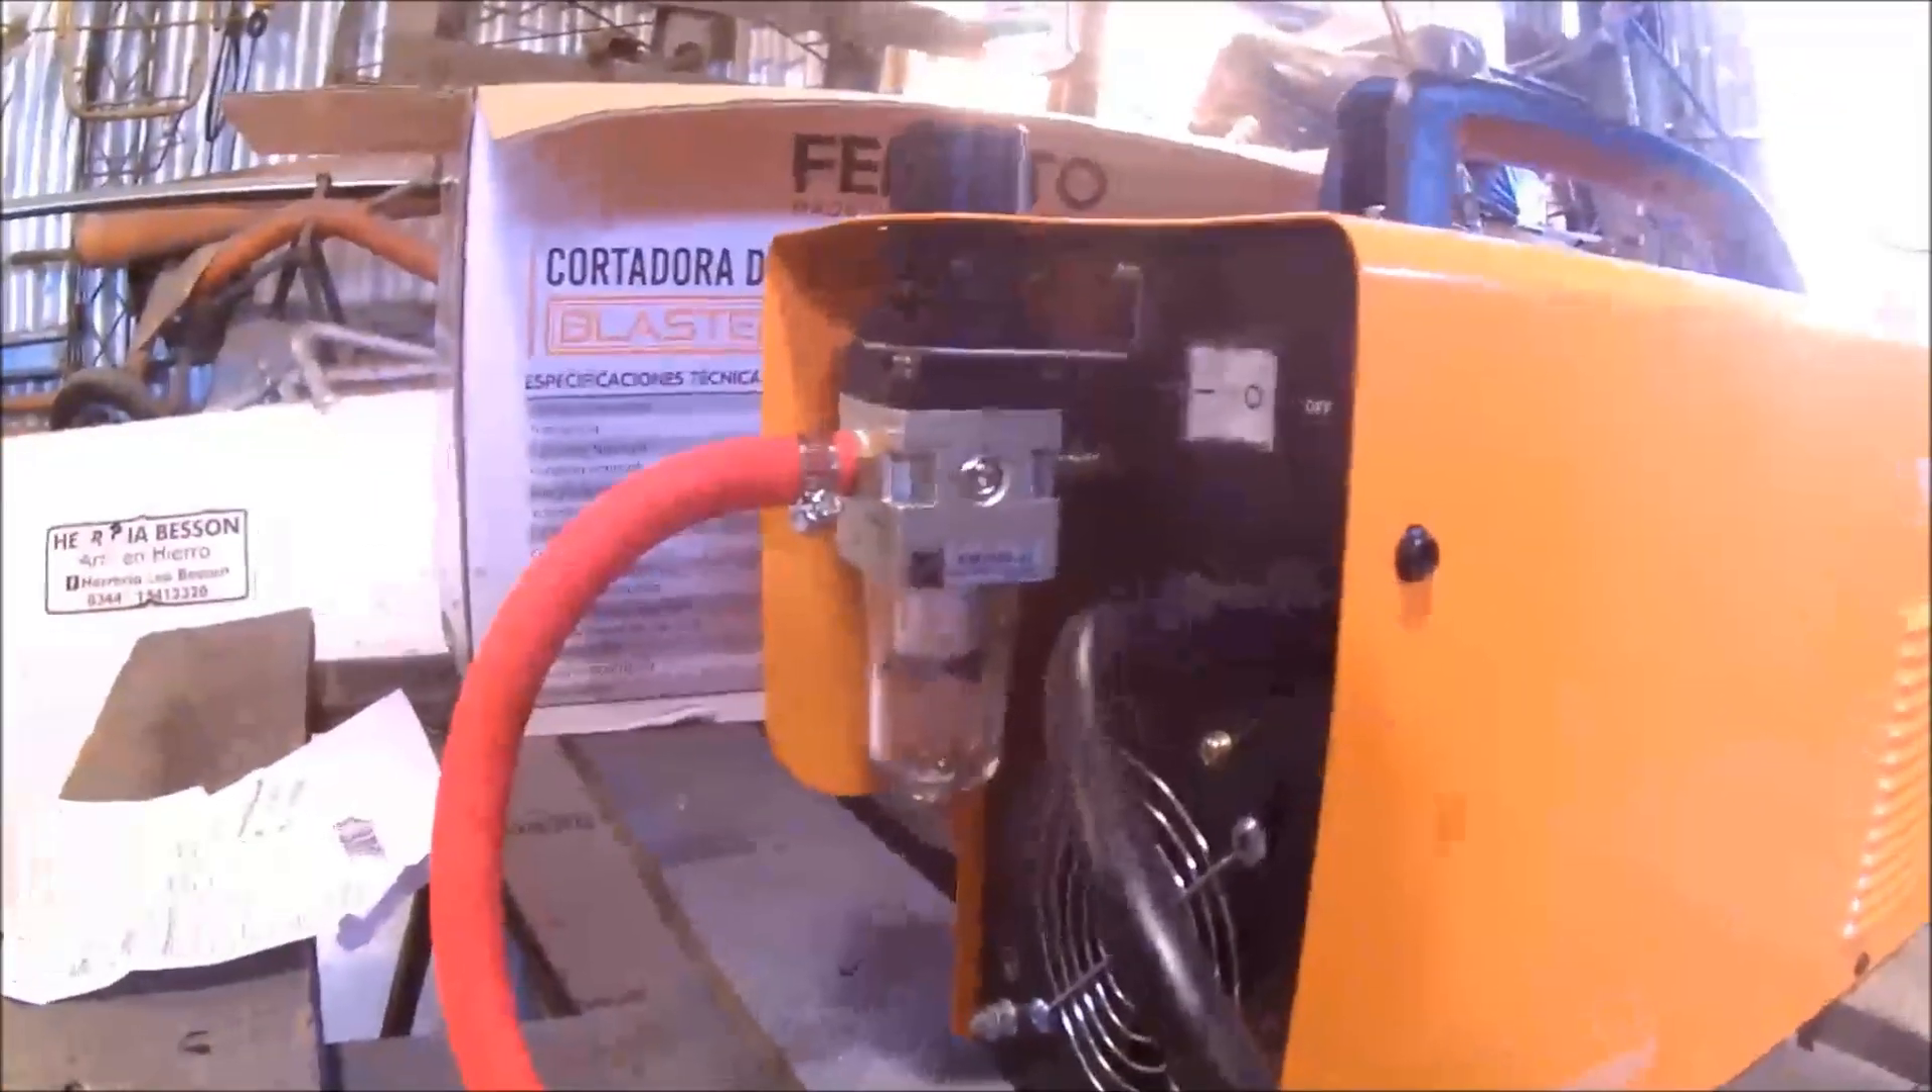Ahí ya tenemos conectado el aire gente.